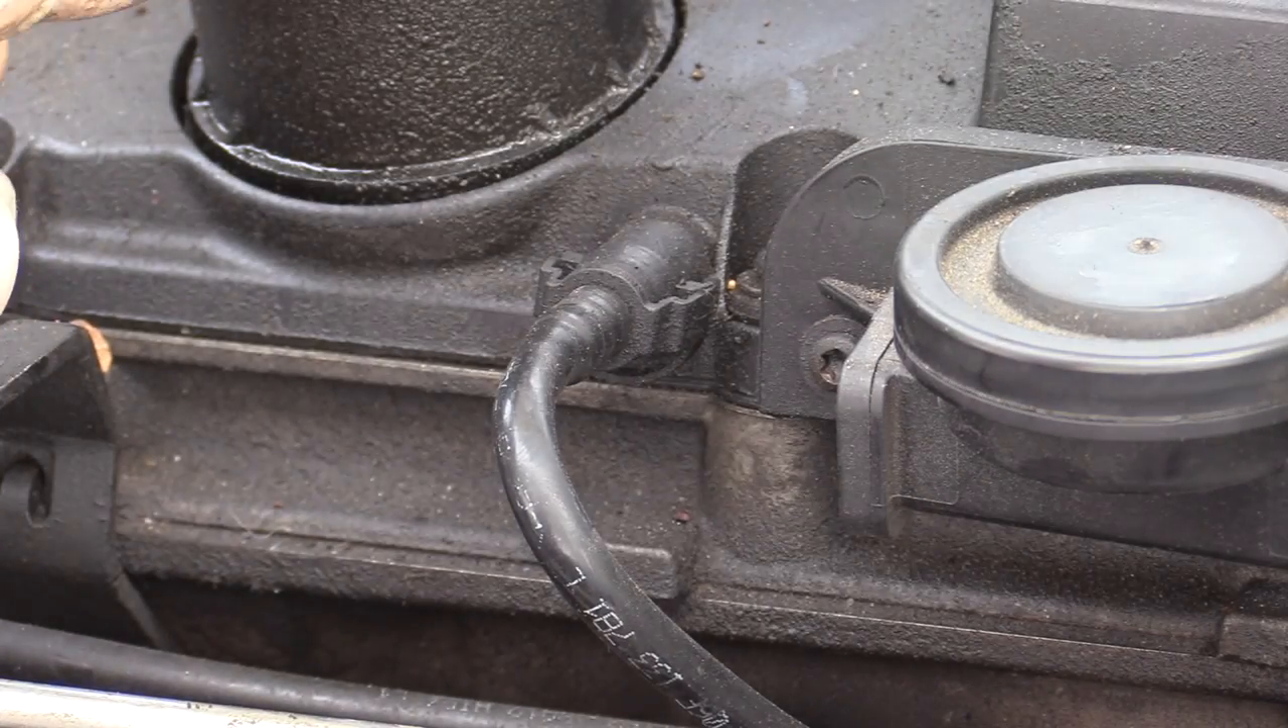There's one more line that needs to be disconnected located right between the oil fill cap and the pcv valve.